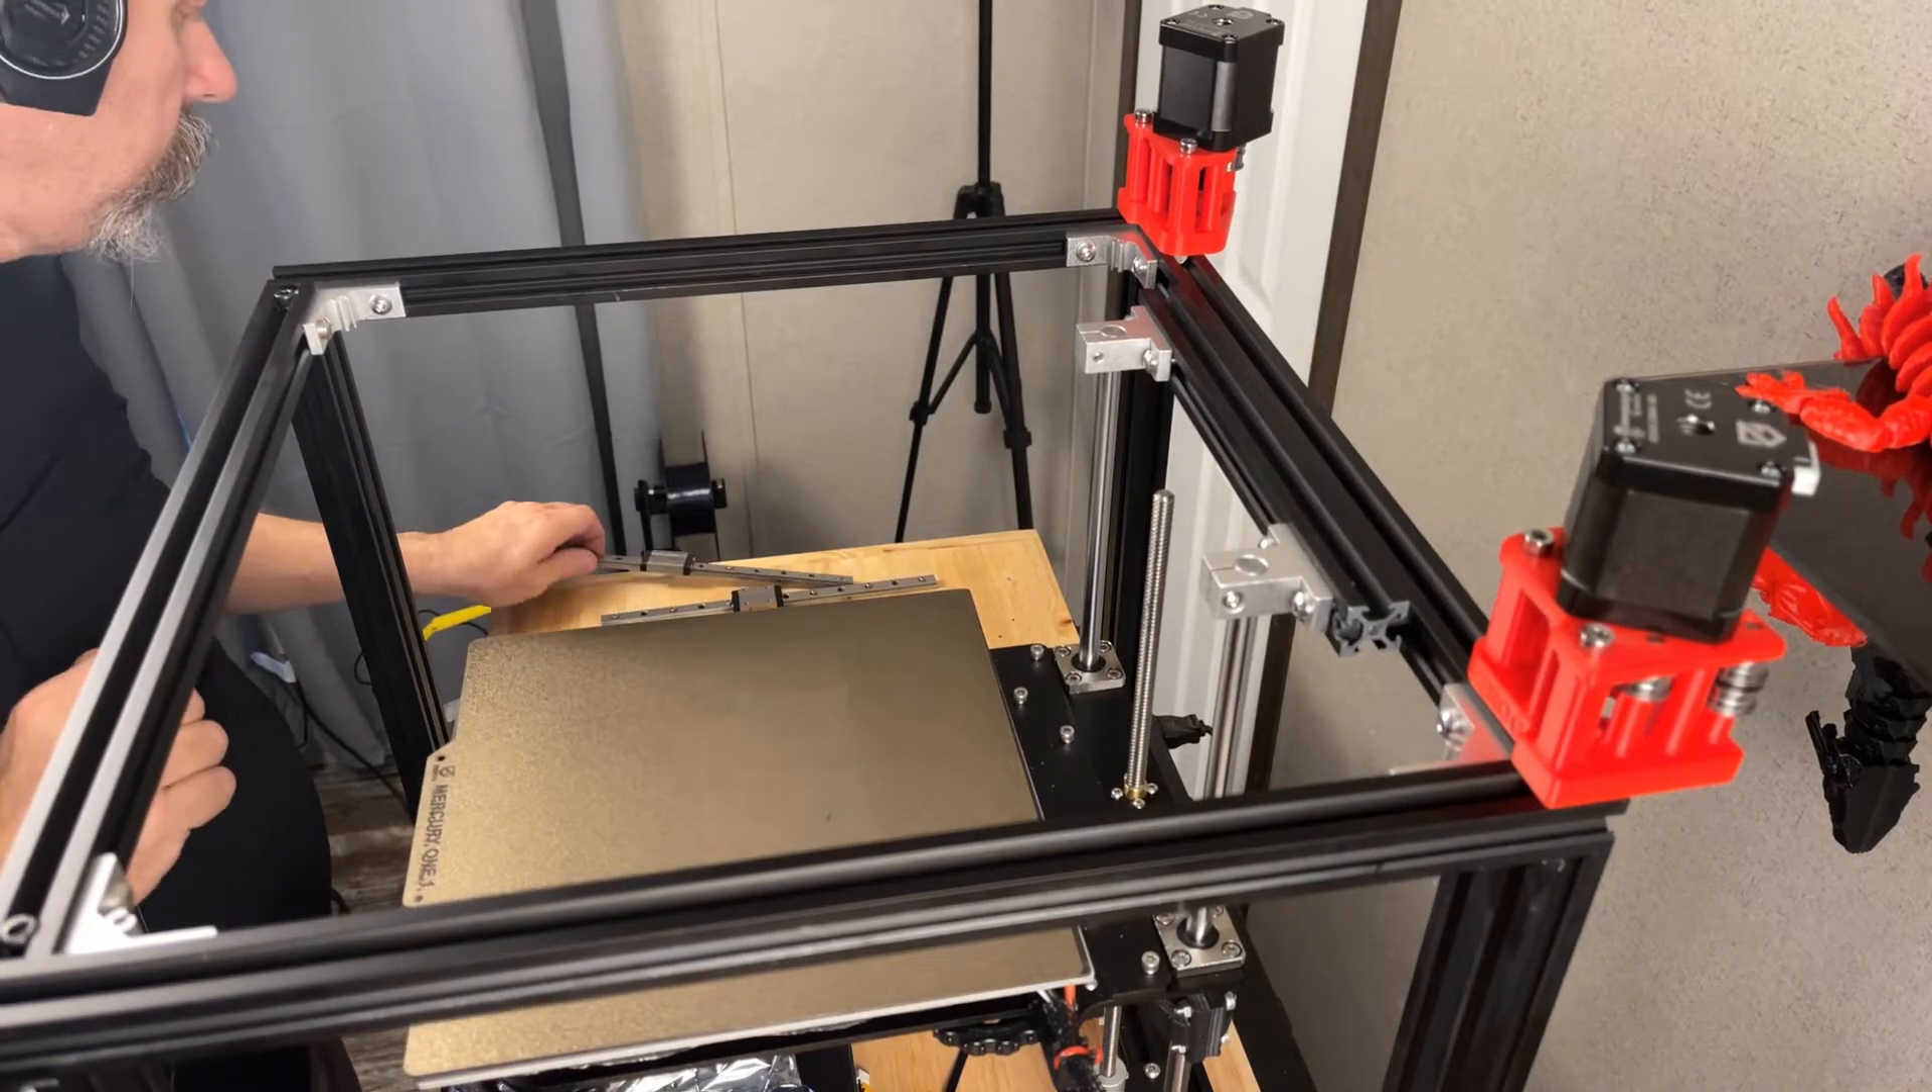Now we'll do the same thing put the right tower on and that's it your x and y steppers are in place.